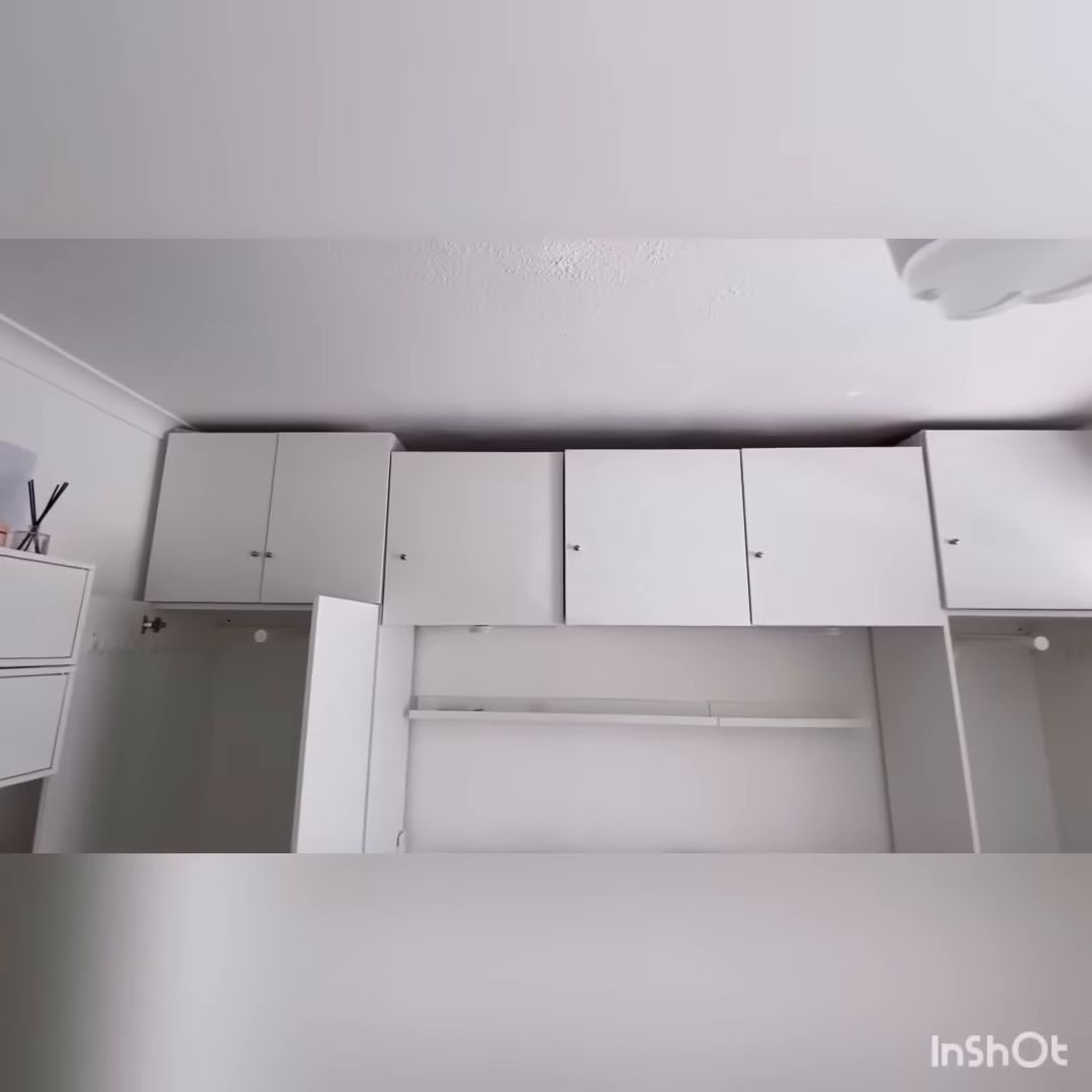You'll see the top of our cupboards is not aligned.